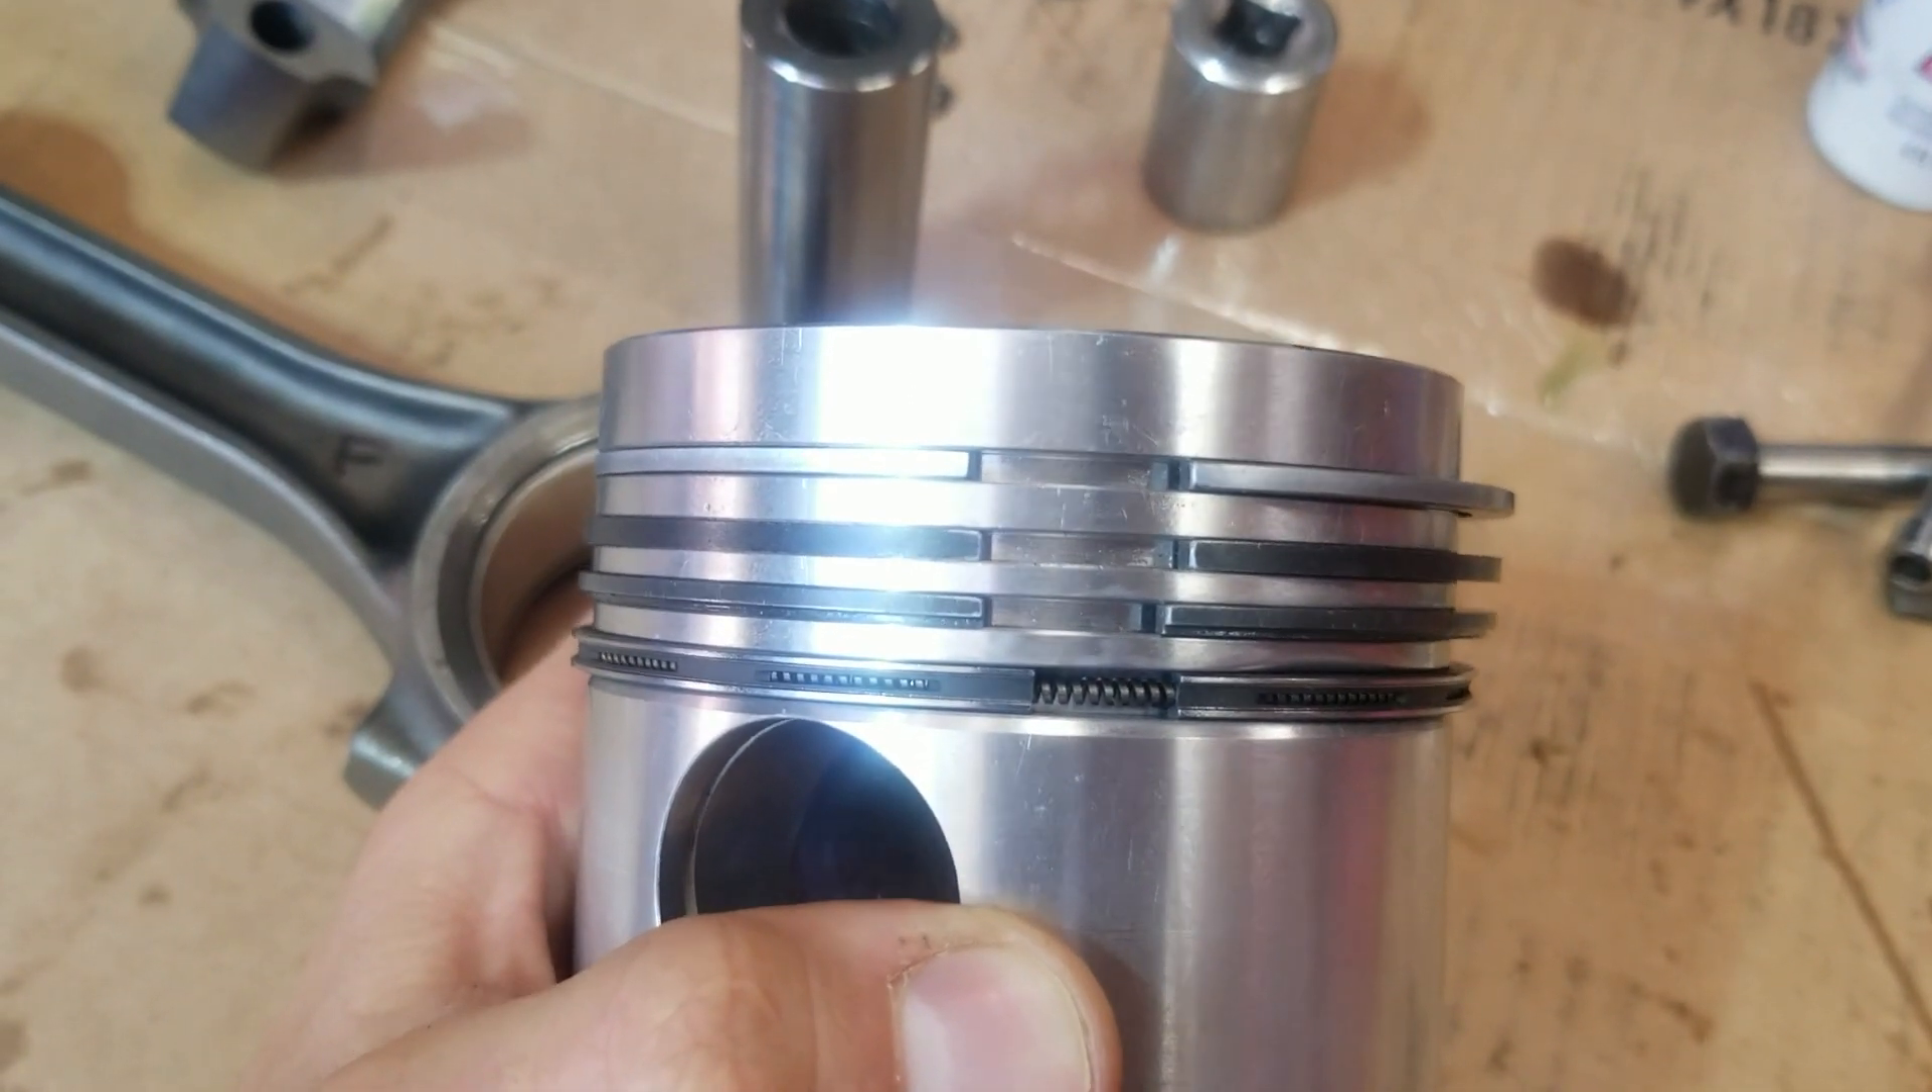You can see all the piston ring end gaps here are all lined up and that's bad.